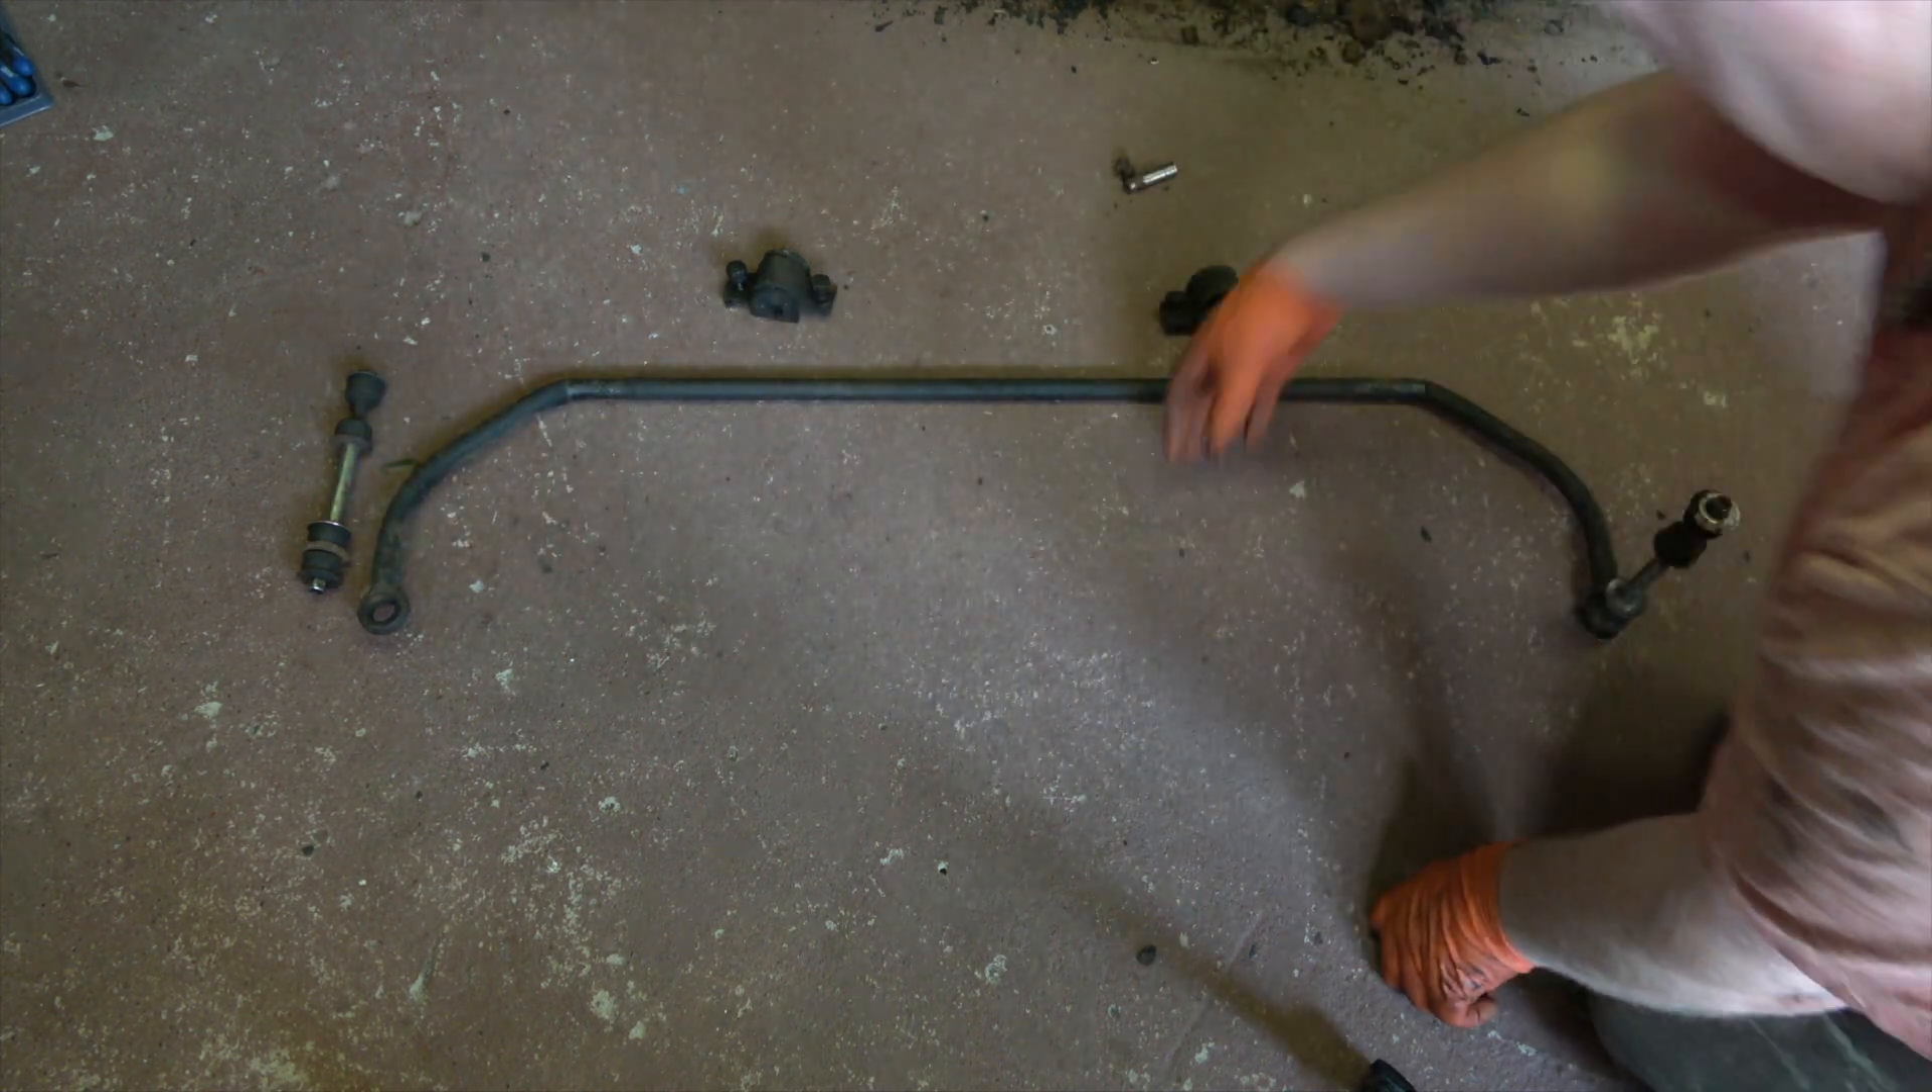Okay here is the anti roll bar removed.